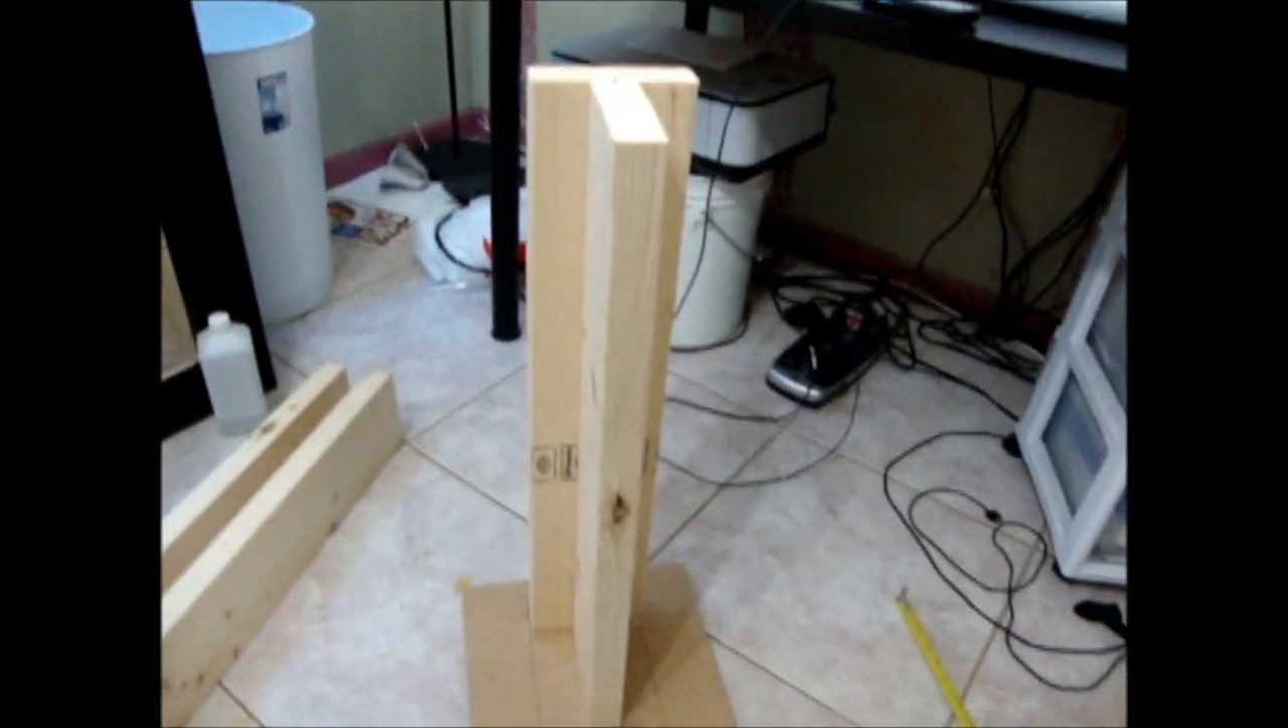Got one of the beams on the base part of the board.